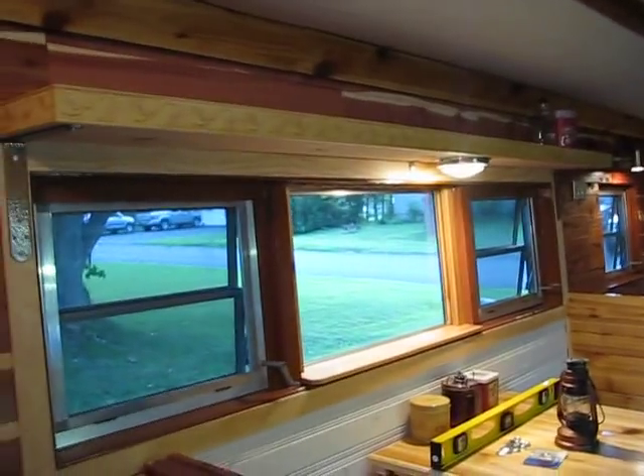The chains are not up yet but shelves are up along with the lights.